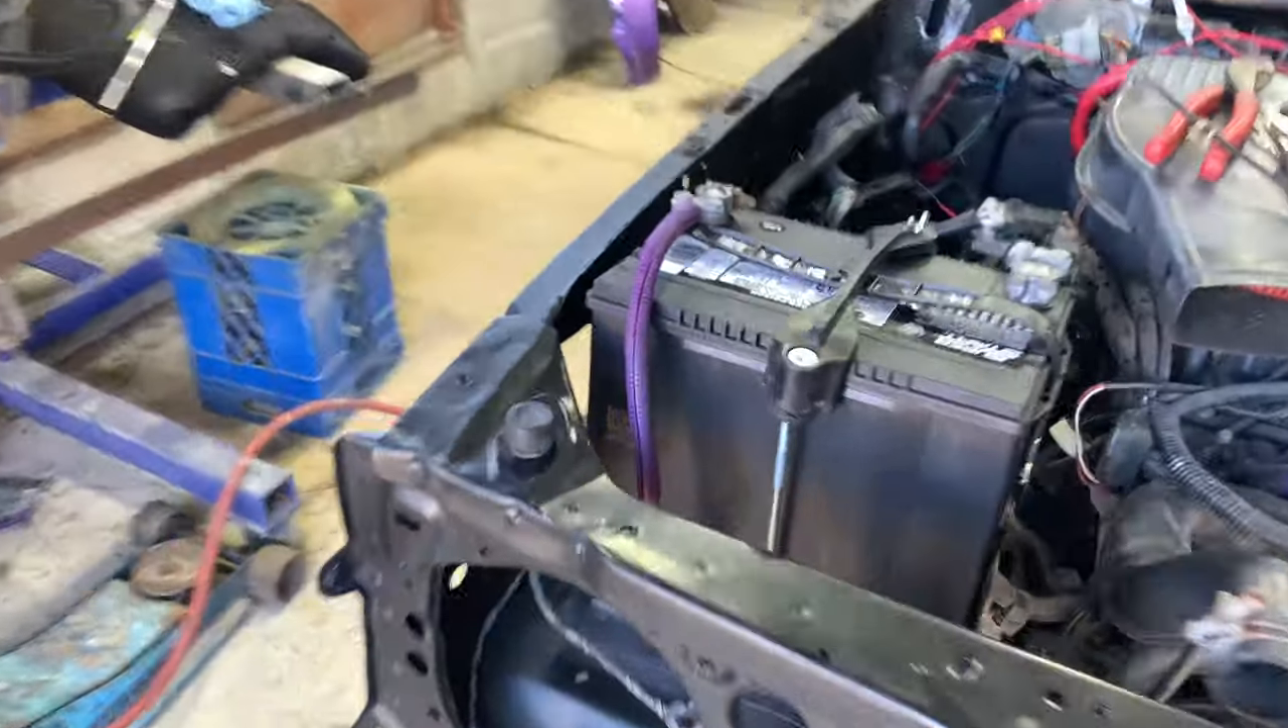So at this point our battery is in place. It's just got to be tightened down the right way still.